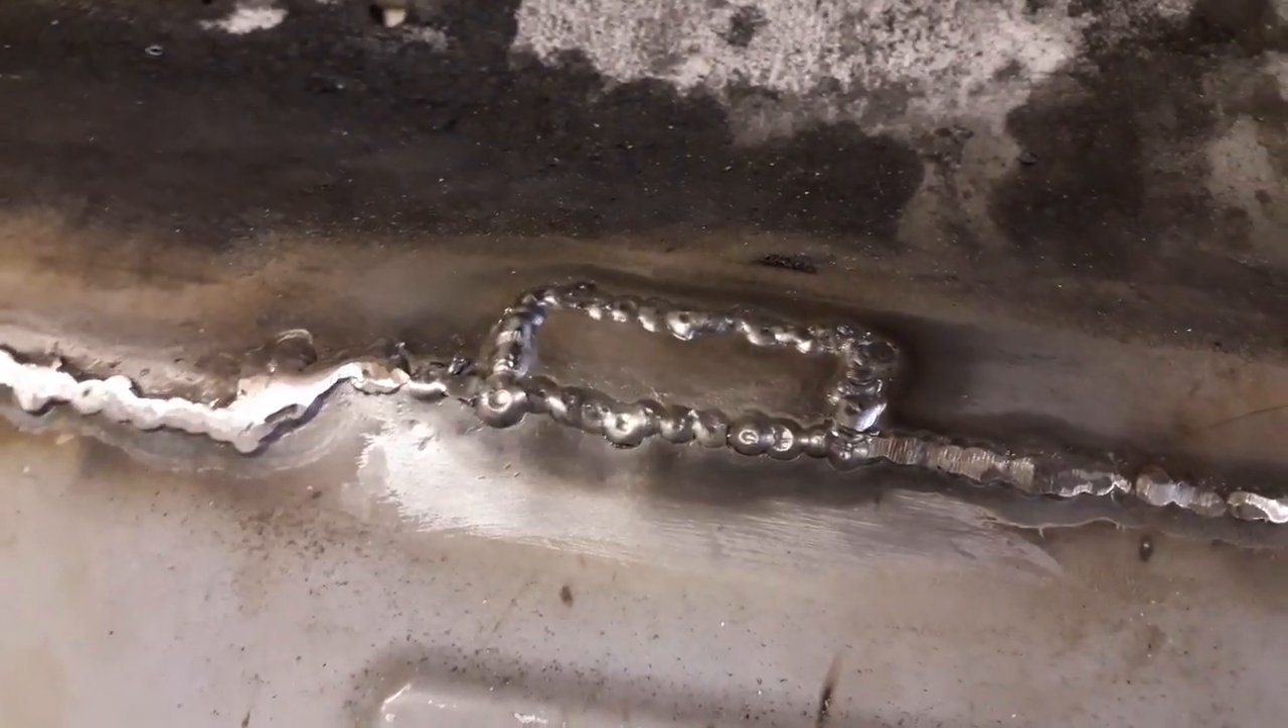So I've got my little patch all welded in now.